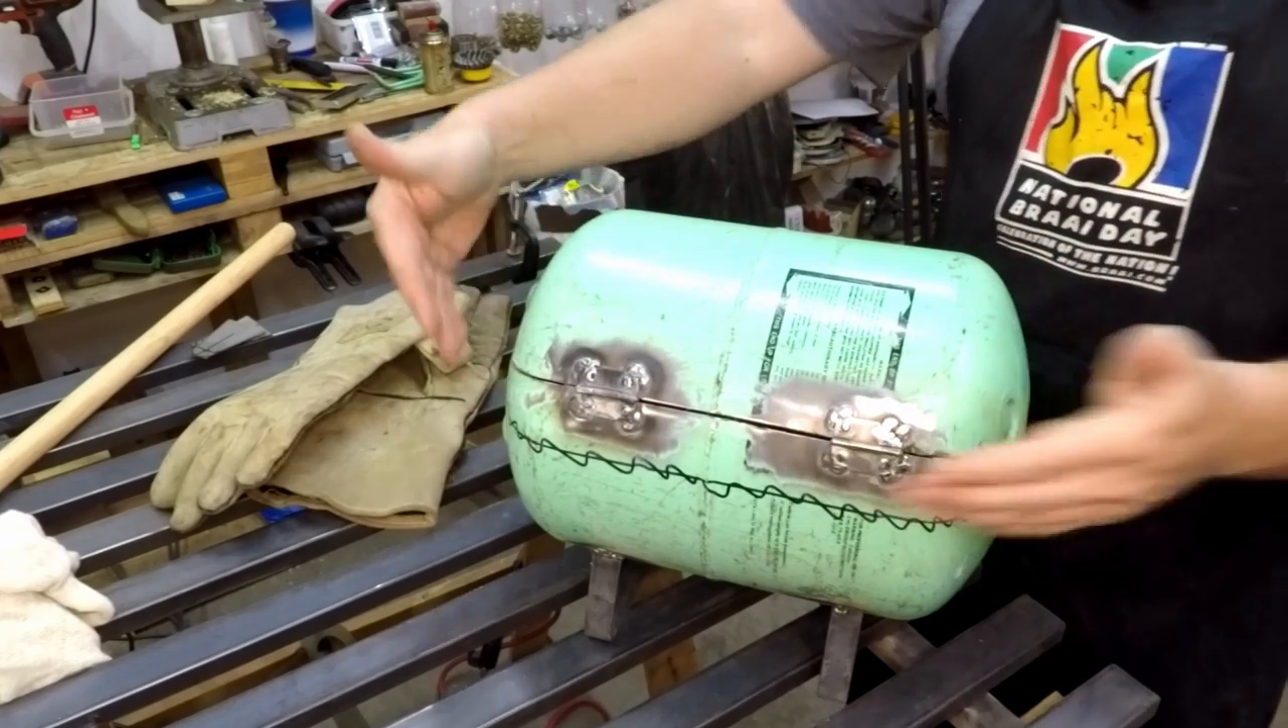I've welded the two hinges onto the lid here after I've cut the one line.